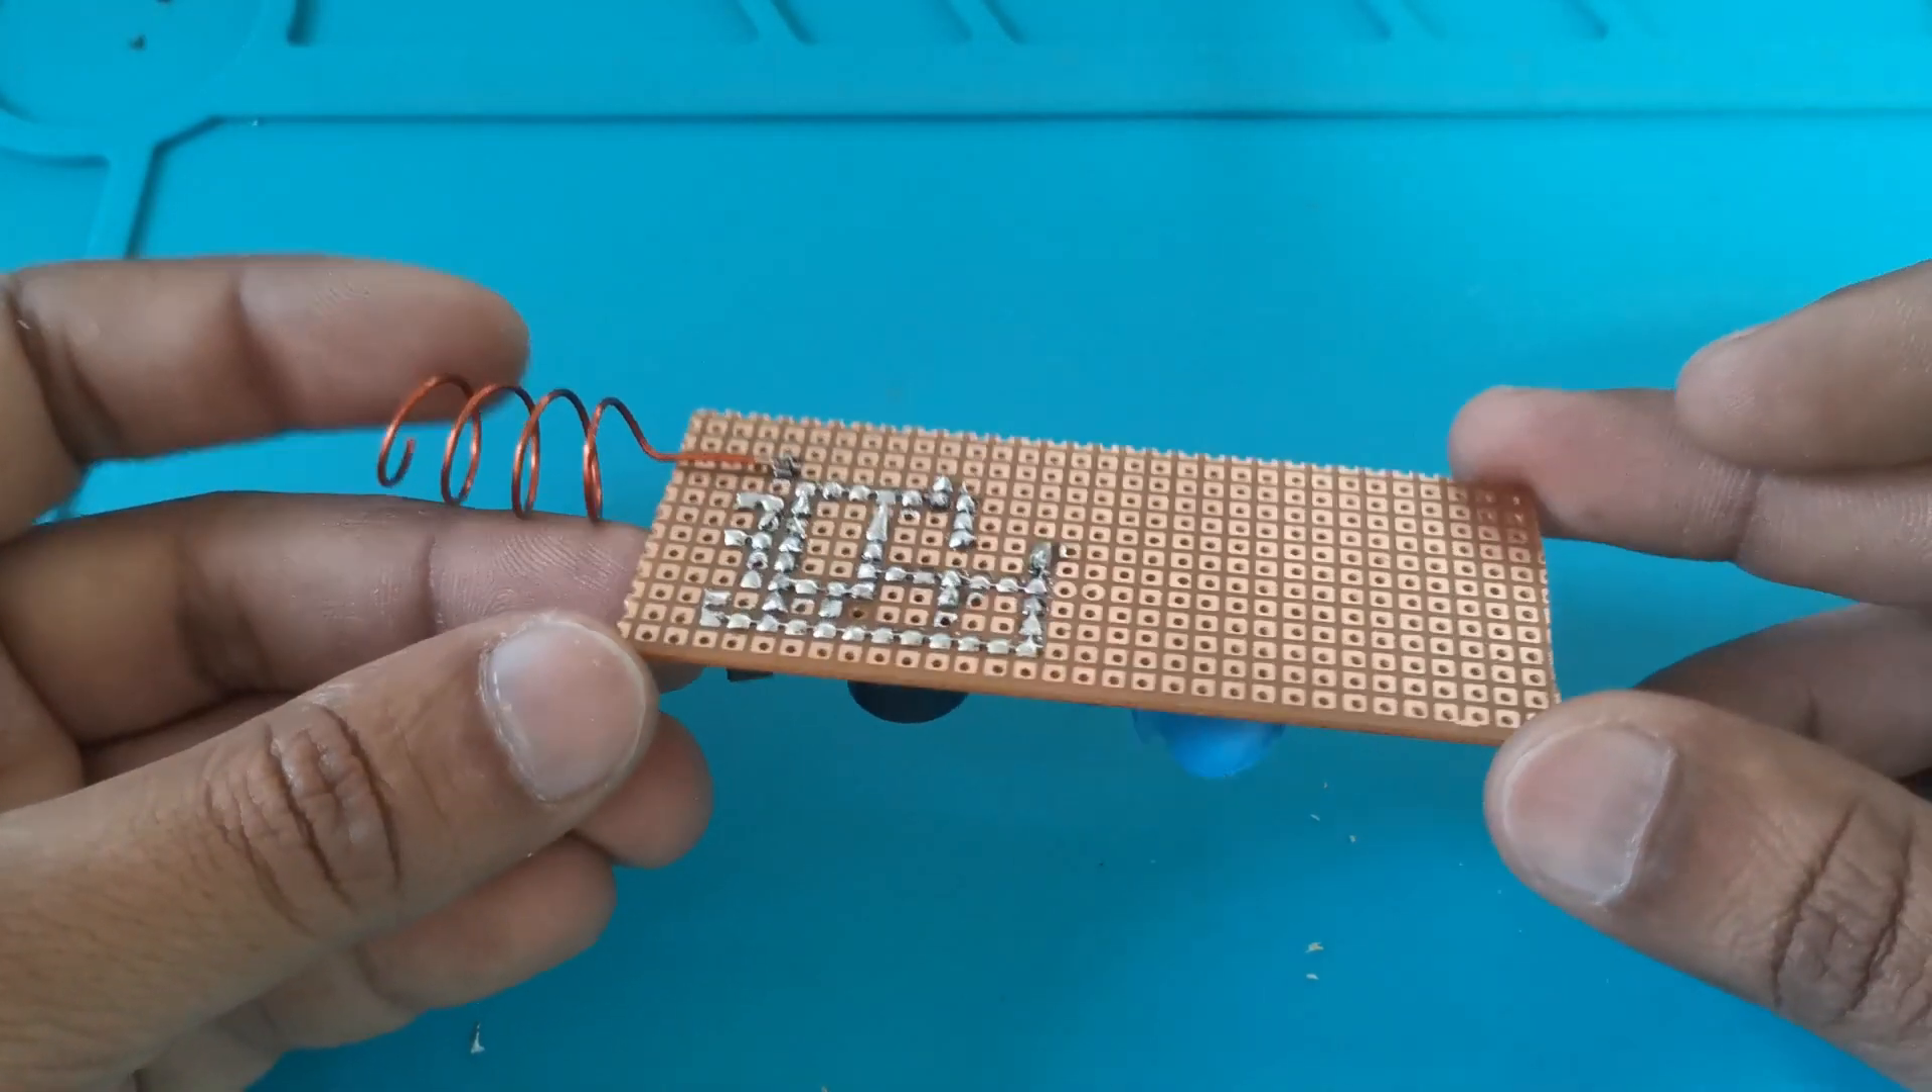यहां पर circuit के सारे connections मैंने बना लिया है tracks बना लिया है।